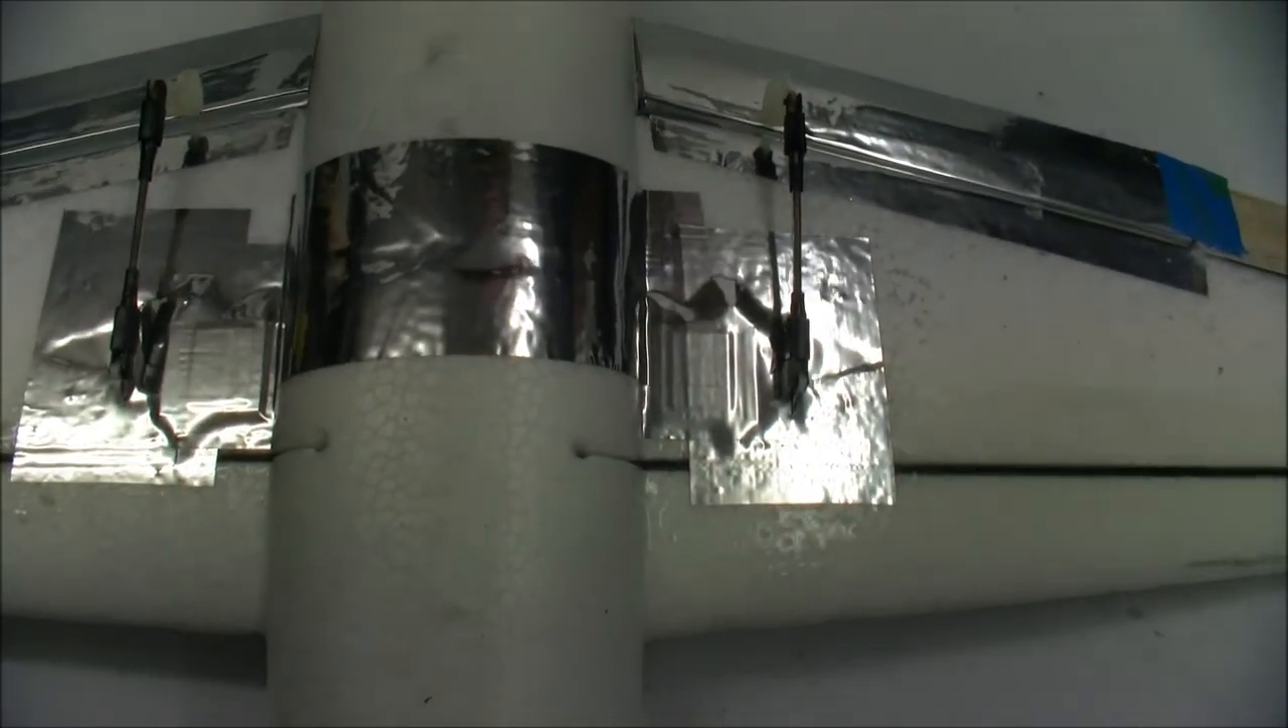Aileron servos are glued in. As you can see I've used the silver foil tape to cover them up.